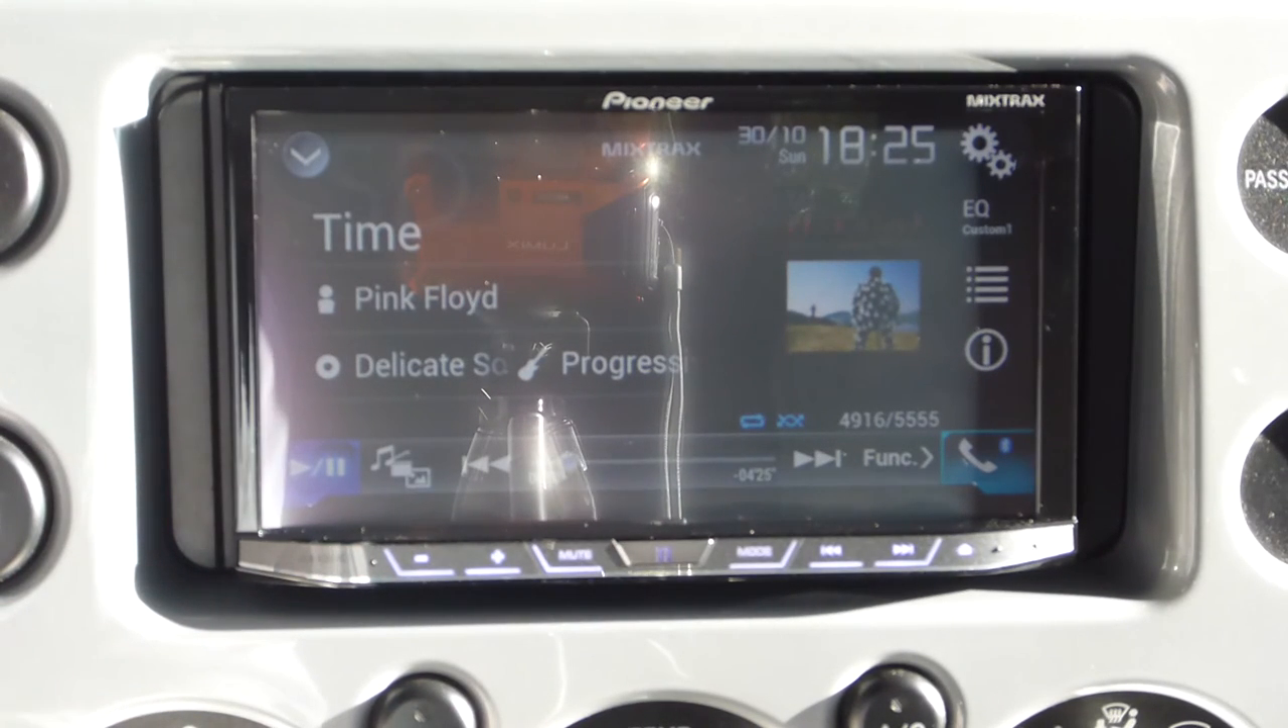Bueno La radio ya está instalada Eso es lo que quería mostrarles.